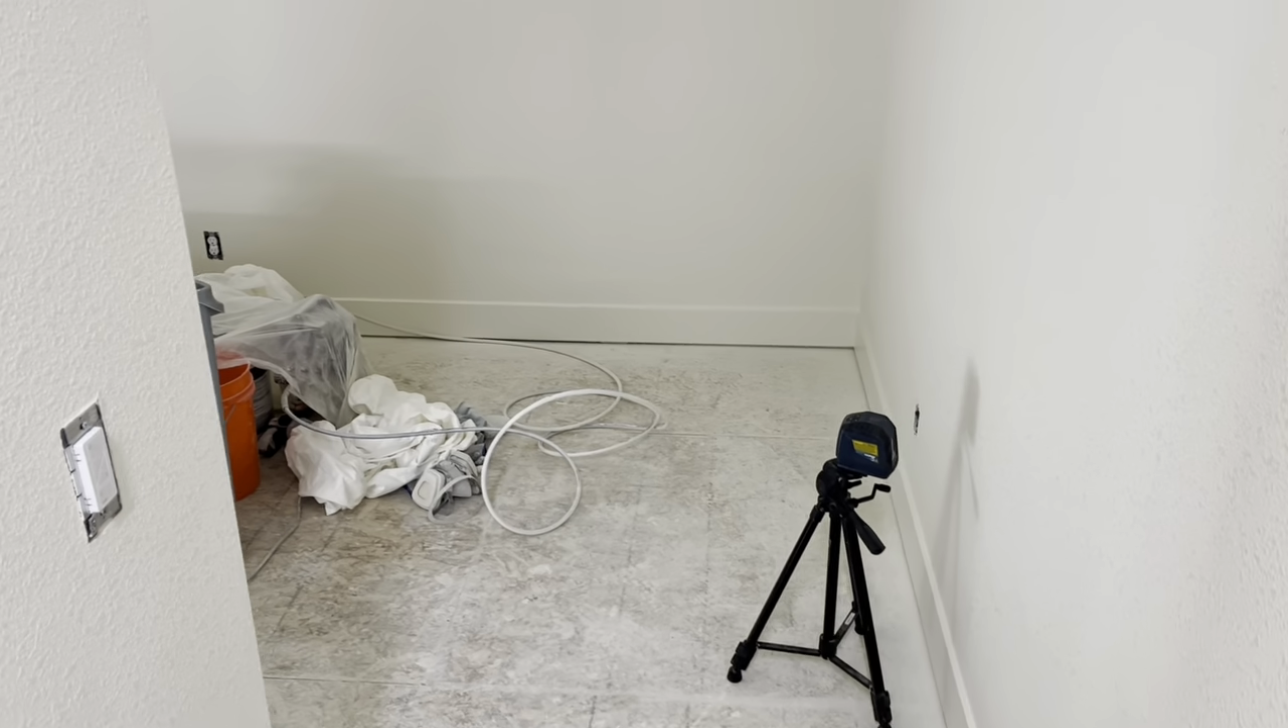Base boards are fully in and painted.